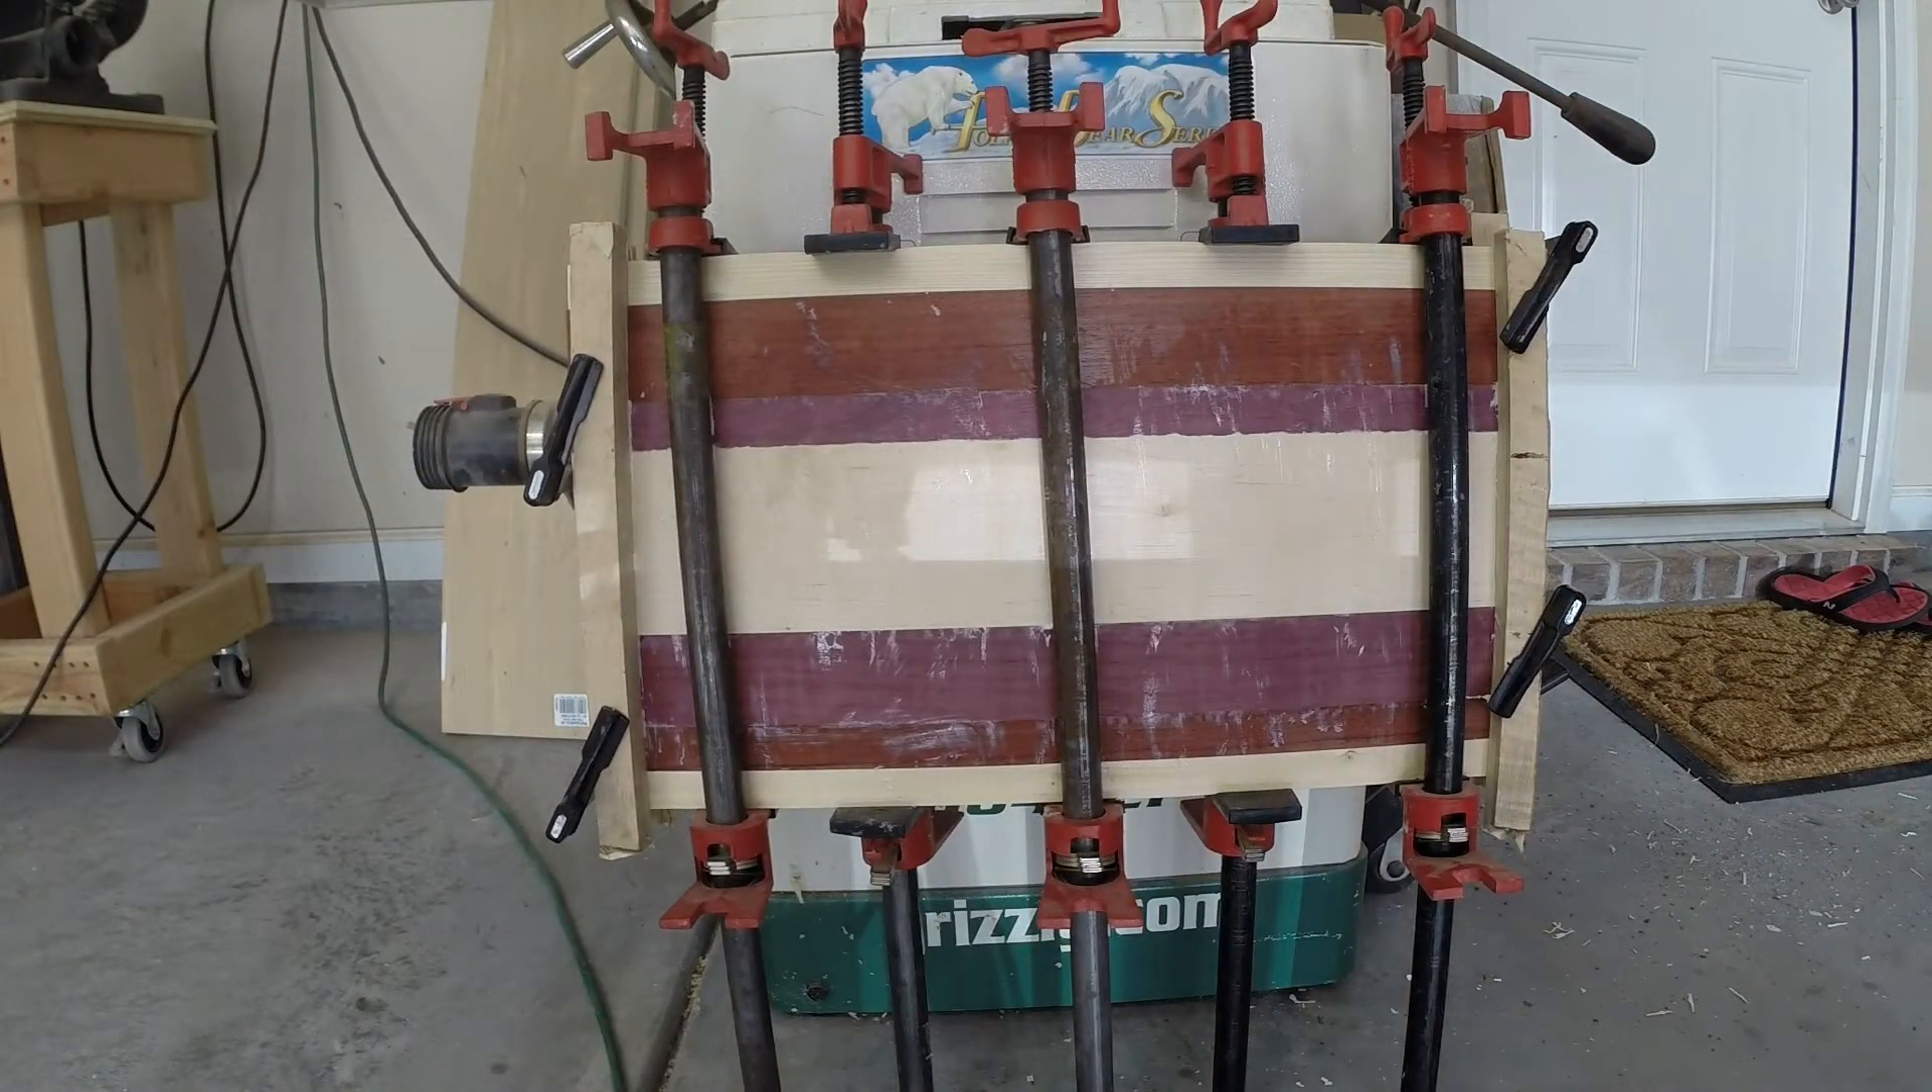This is what the panel looks like all glued up.